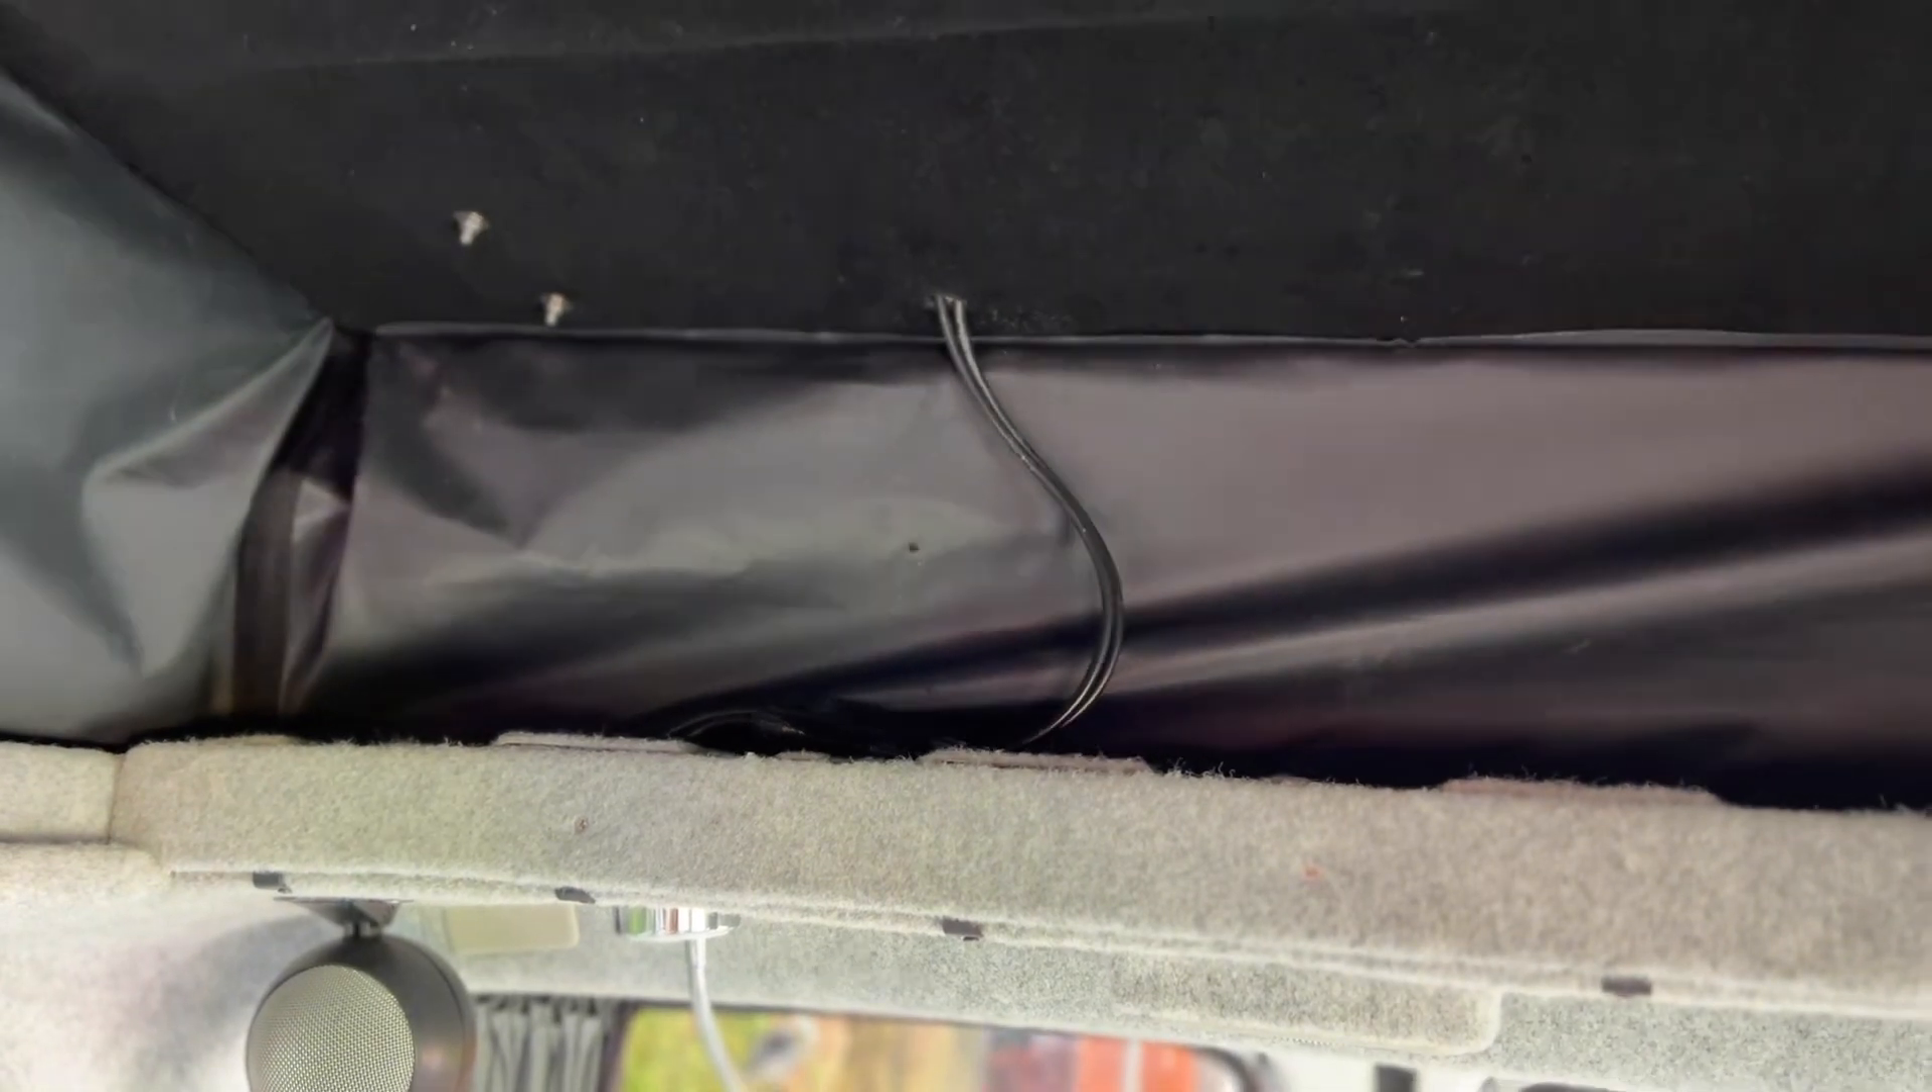The other thing that we want to make sure and you can see I've left a little bit of an s-bend in the cables there is when the roof closes that it doesn't catch on those cables.